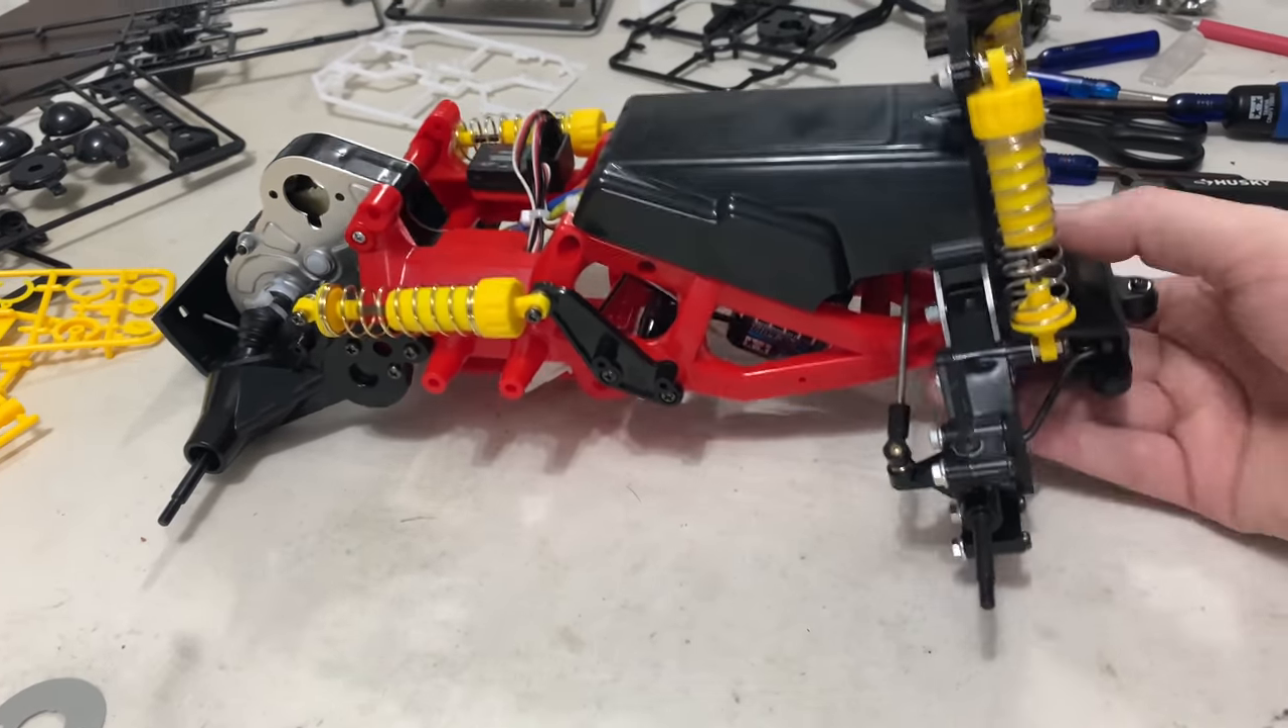Shocks are on.